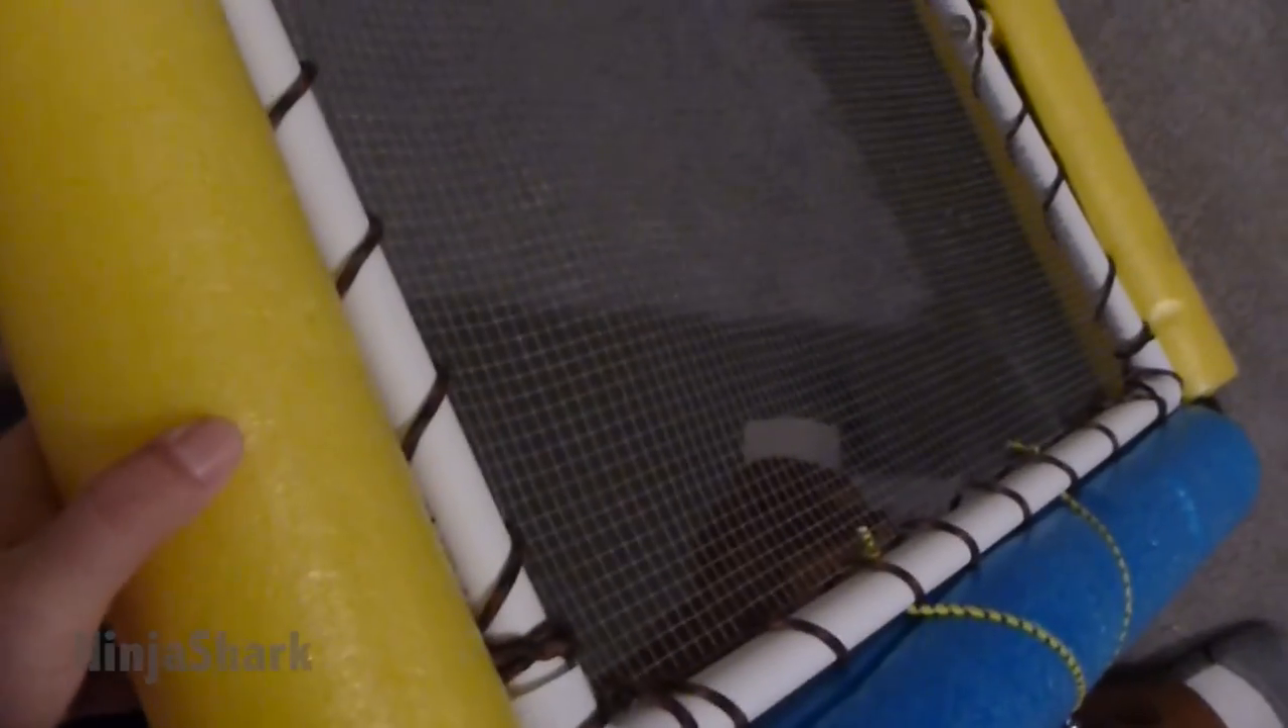Alright, so here's the final product. Um, ended up putting the mesh on using paracord.